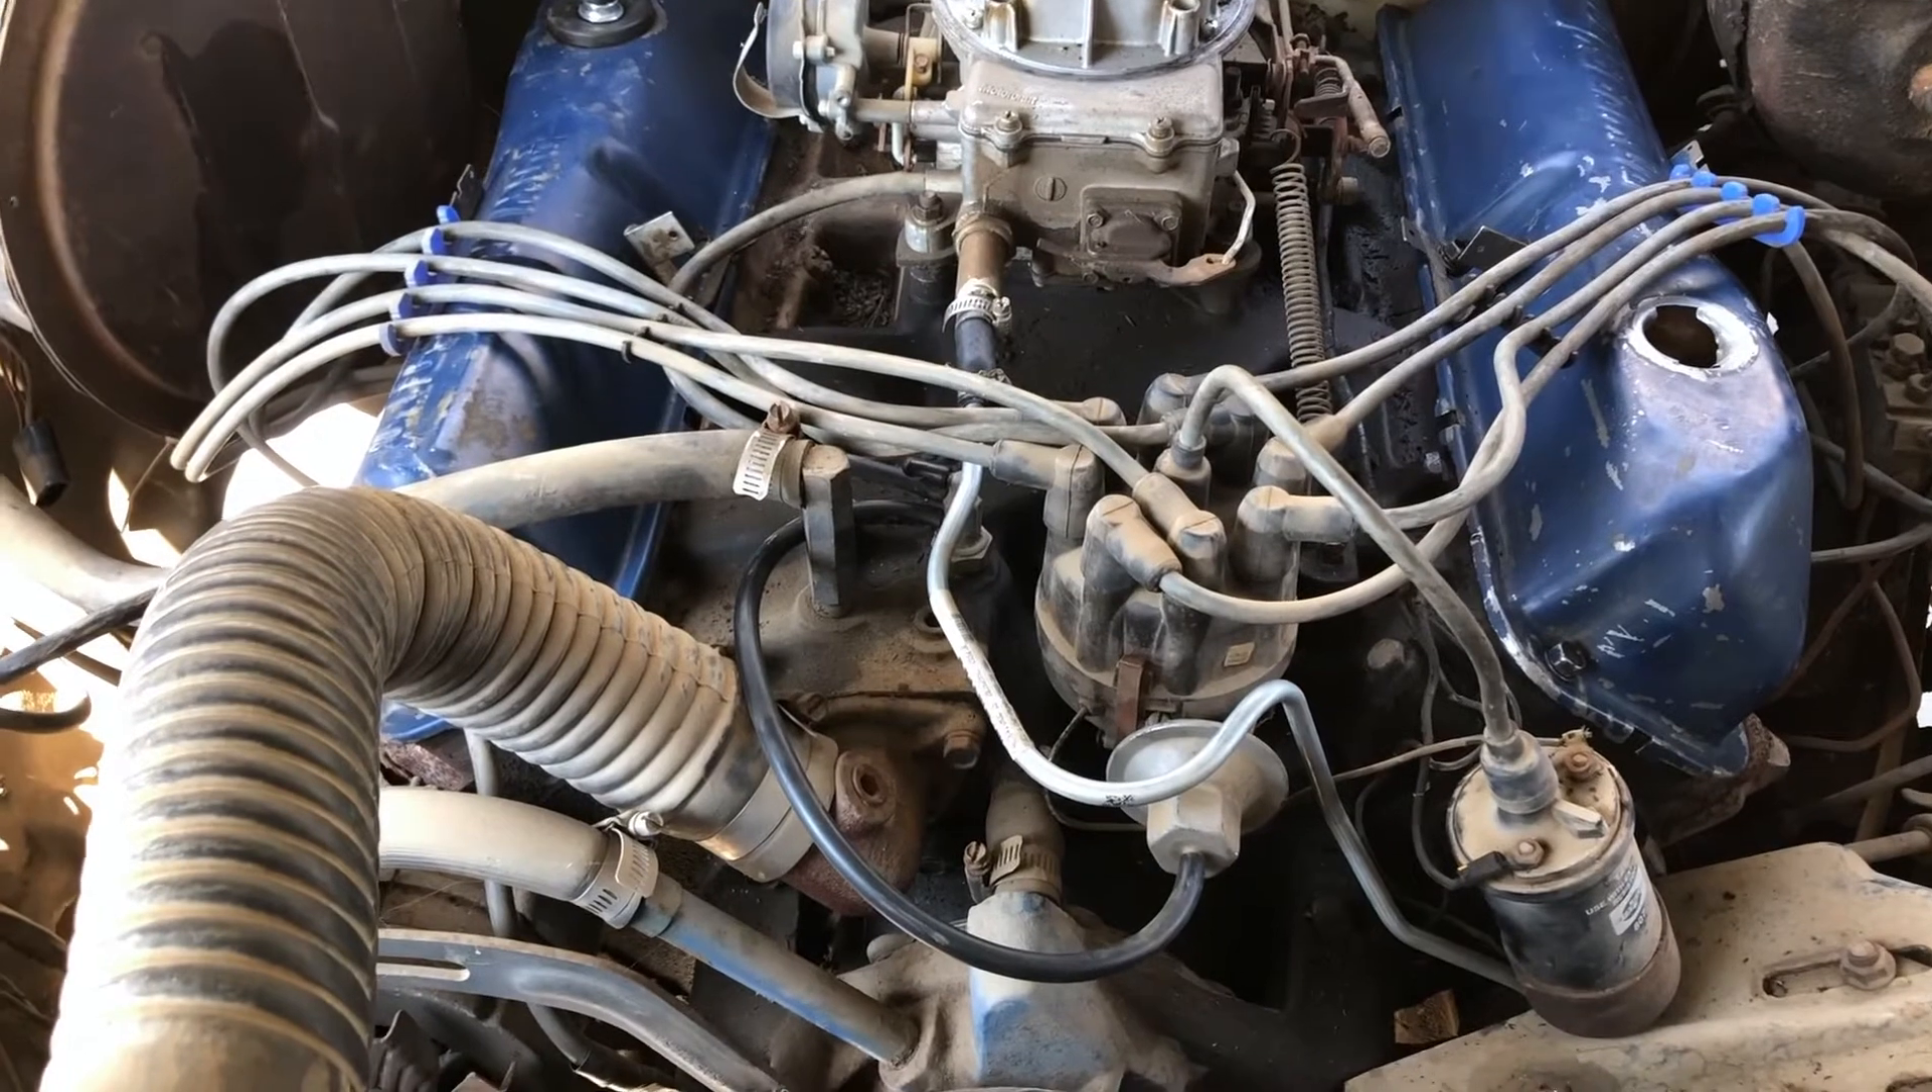Got the distributor cap up back on all the coil plugs back where they're supposed to go in the correct order.